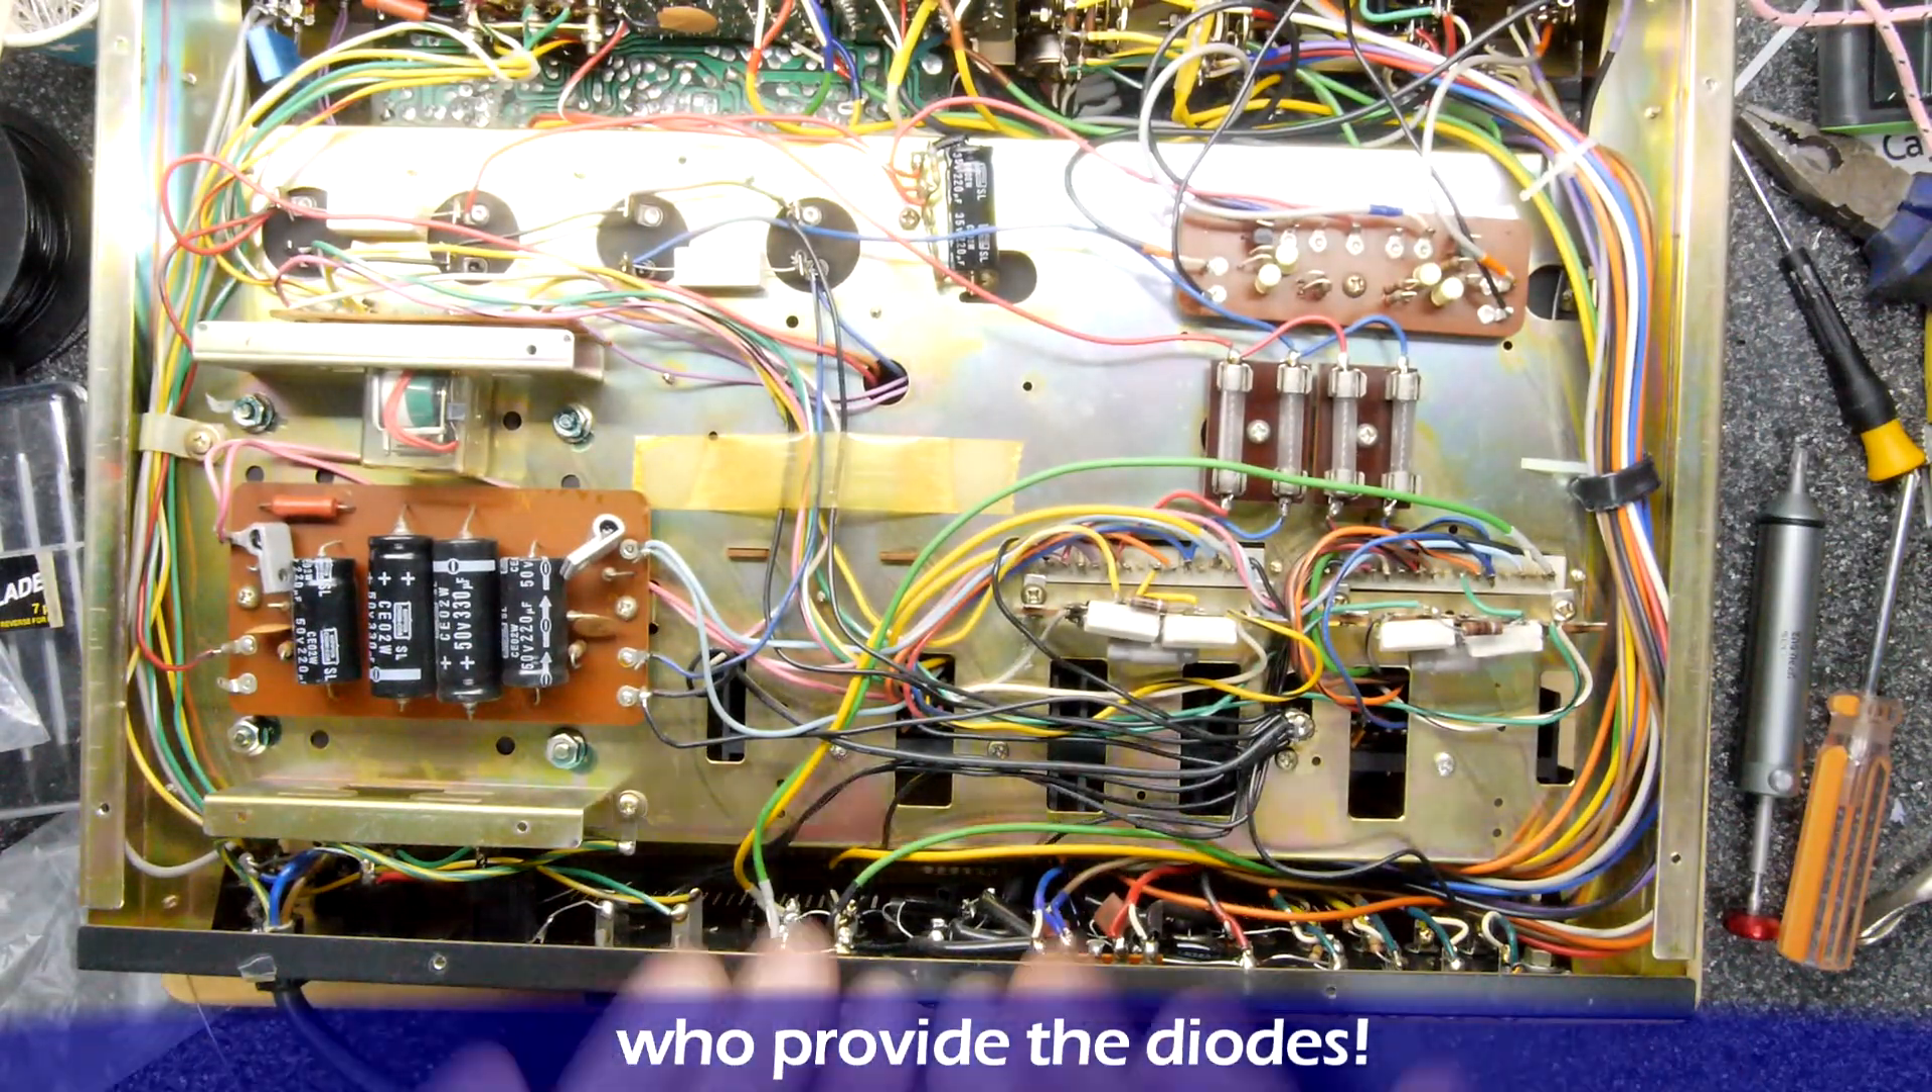Now I've taken the bottom panel off.